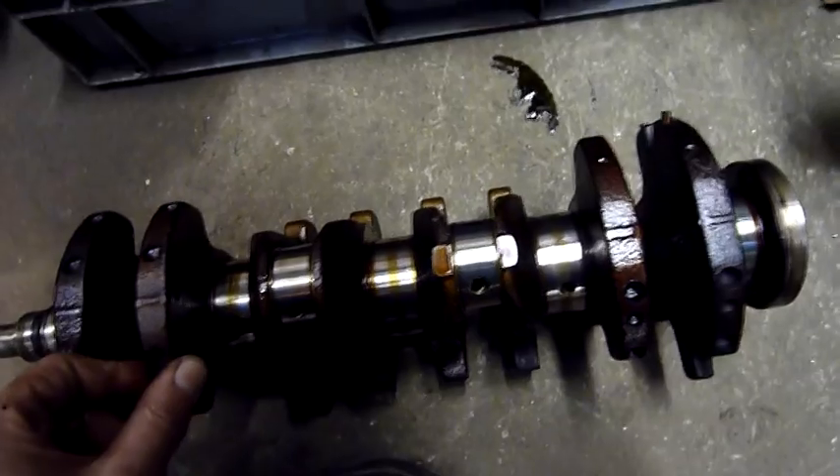We've got the crank out. Fairly simple cast iron crank.